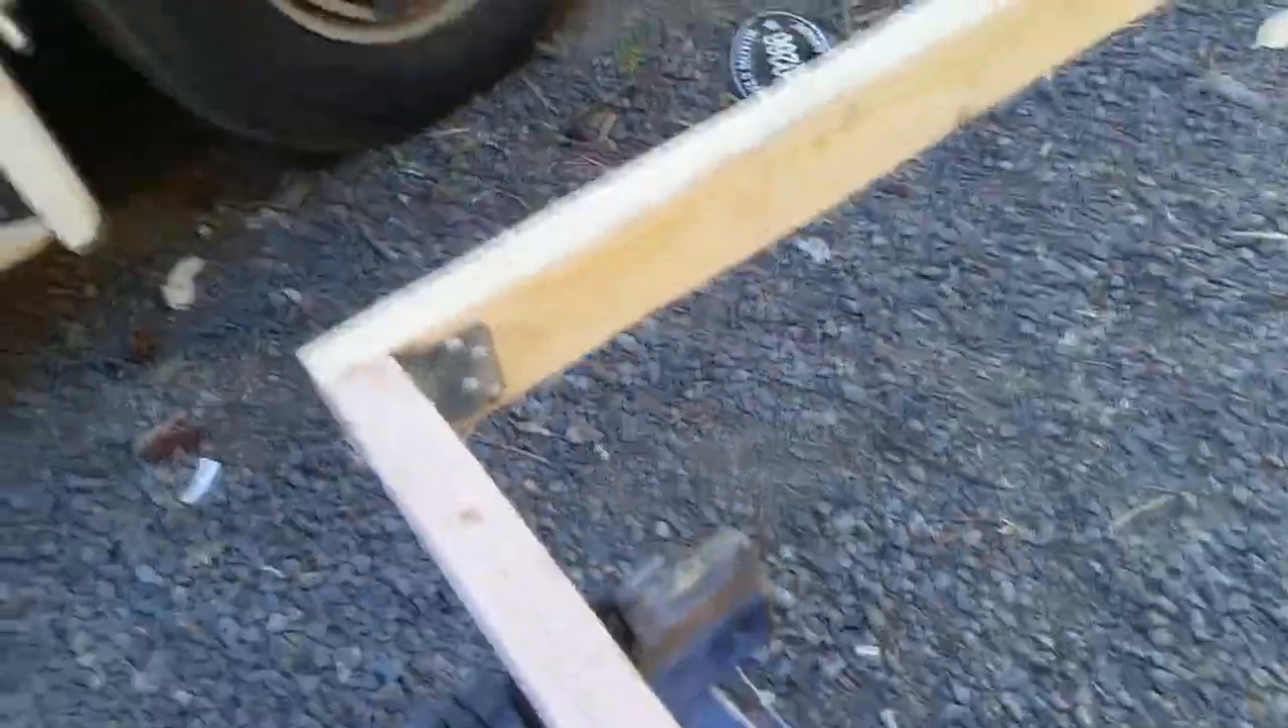Well attempt number one at least hopefully one of one I built this frame and I put some some angle brackets in the angles just to keep it honest because who wants a dishonest frame eh?